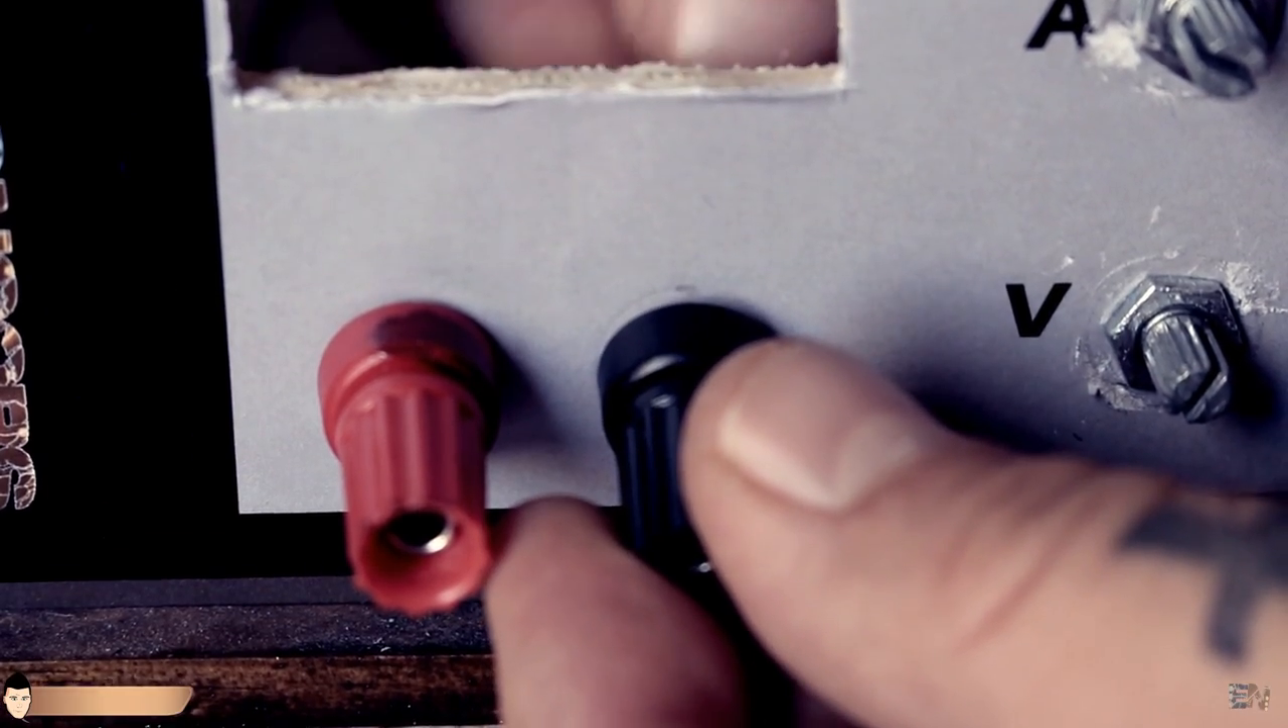I've drilled the holes and fit in place the connectors.